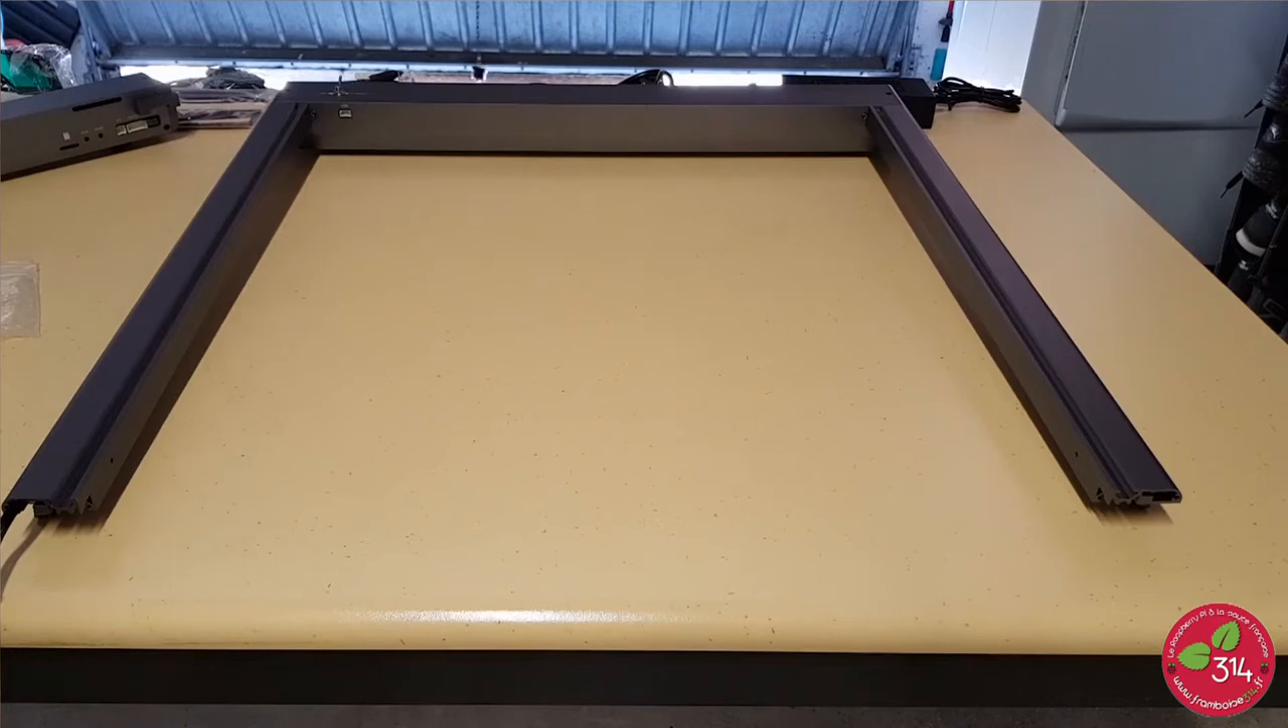Voilà, la partie droite est montée également.